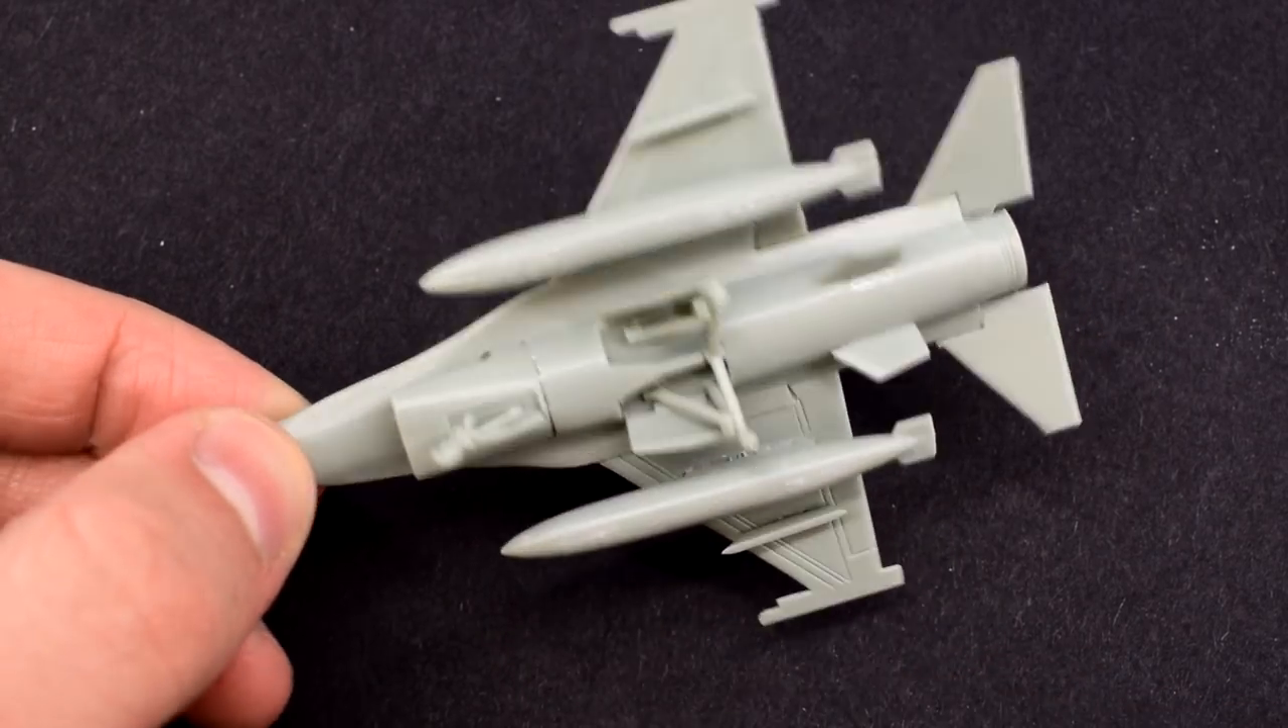I've left the main wheels off for now and I'll add them after painting.